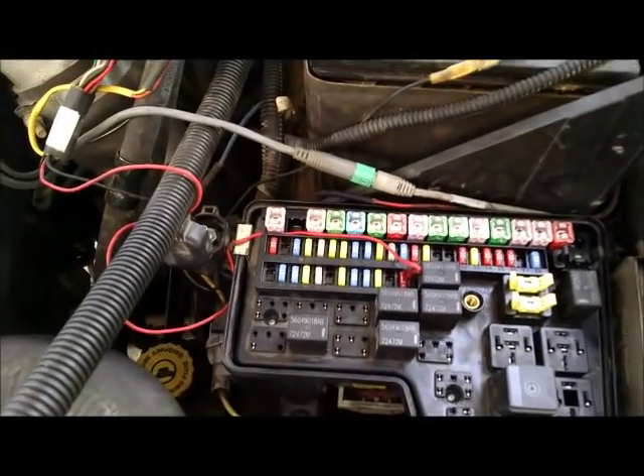Okay now as you see we have the fuse box completely mounted back in.